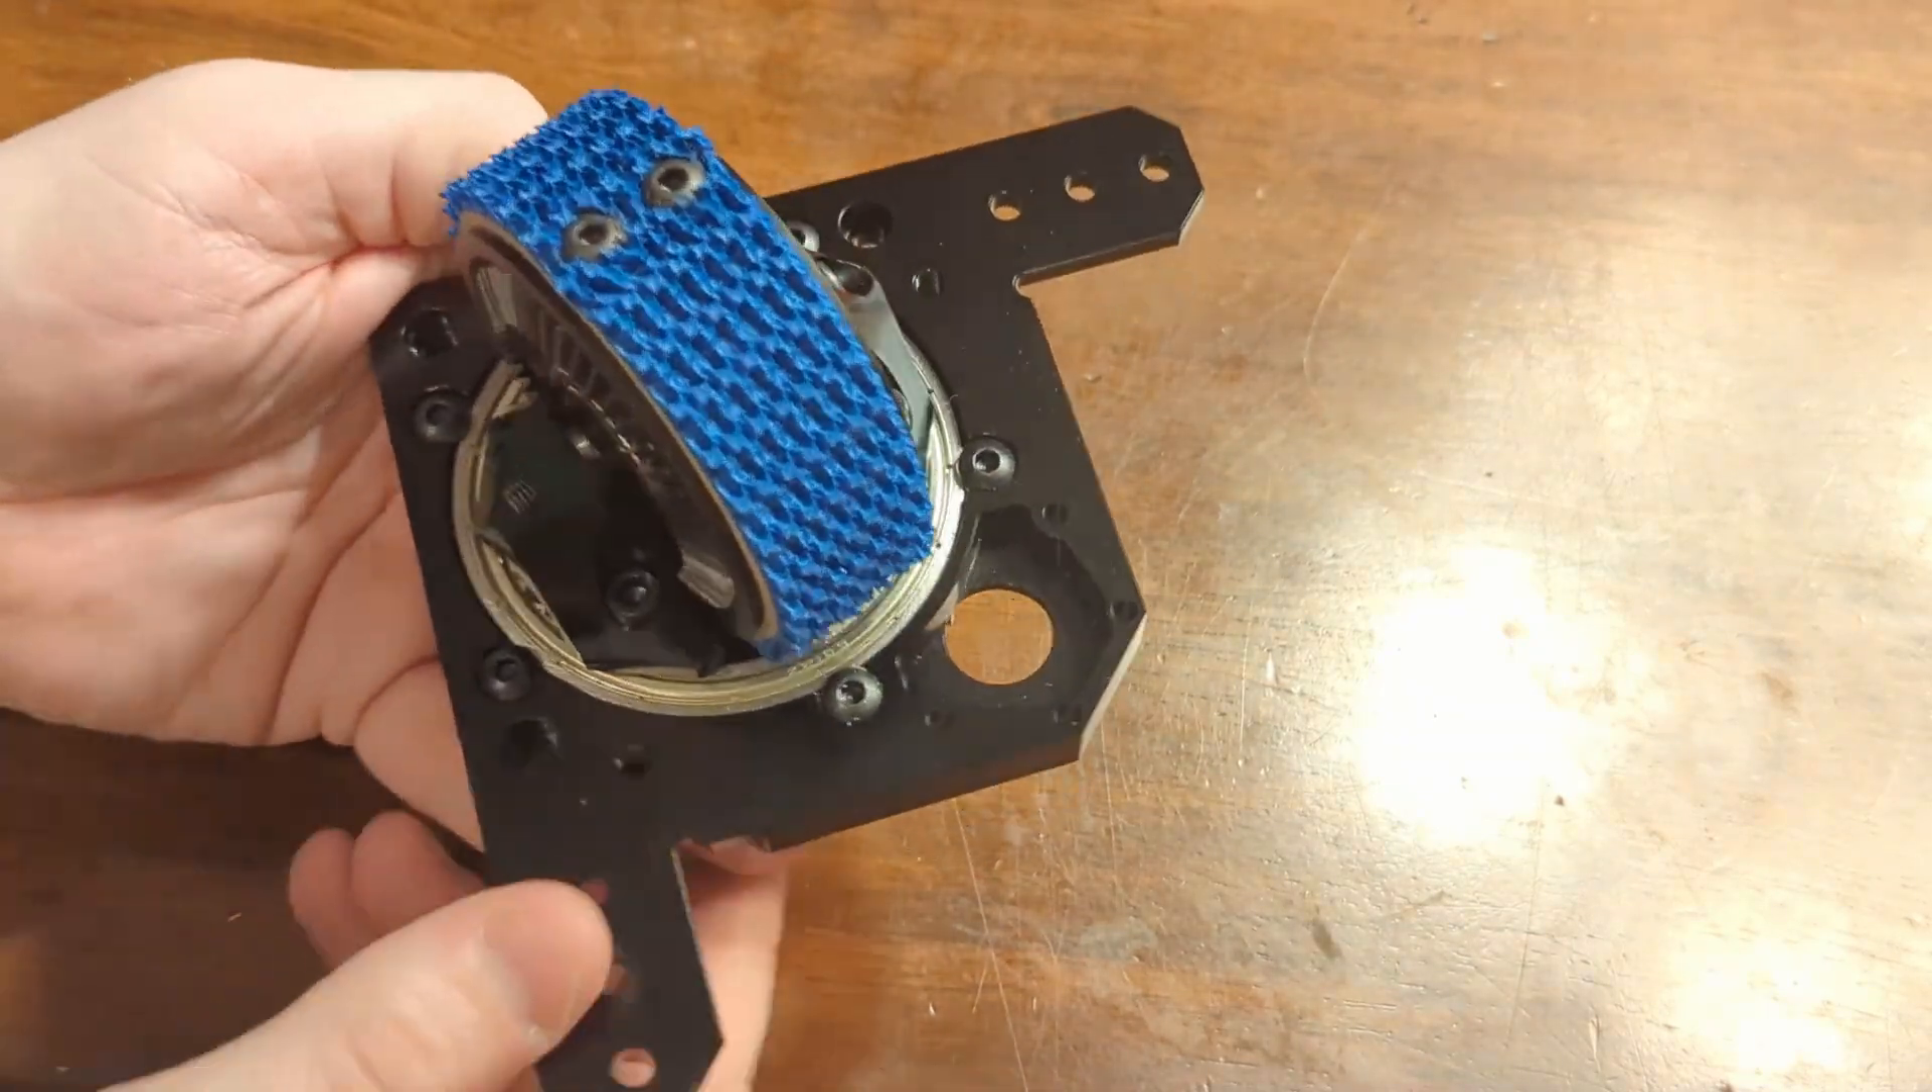And now you've got your one inch wide tread wheel installed.